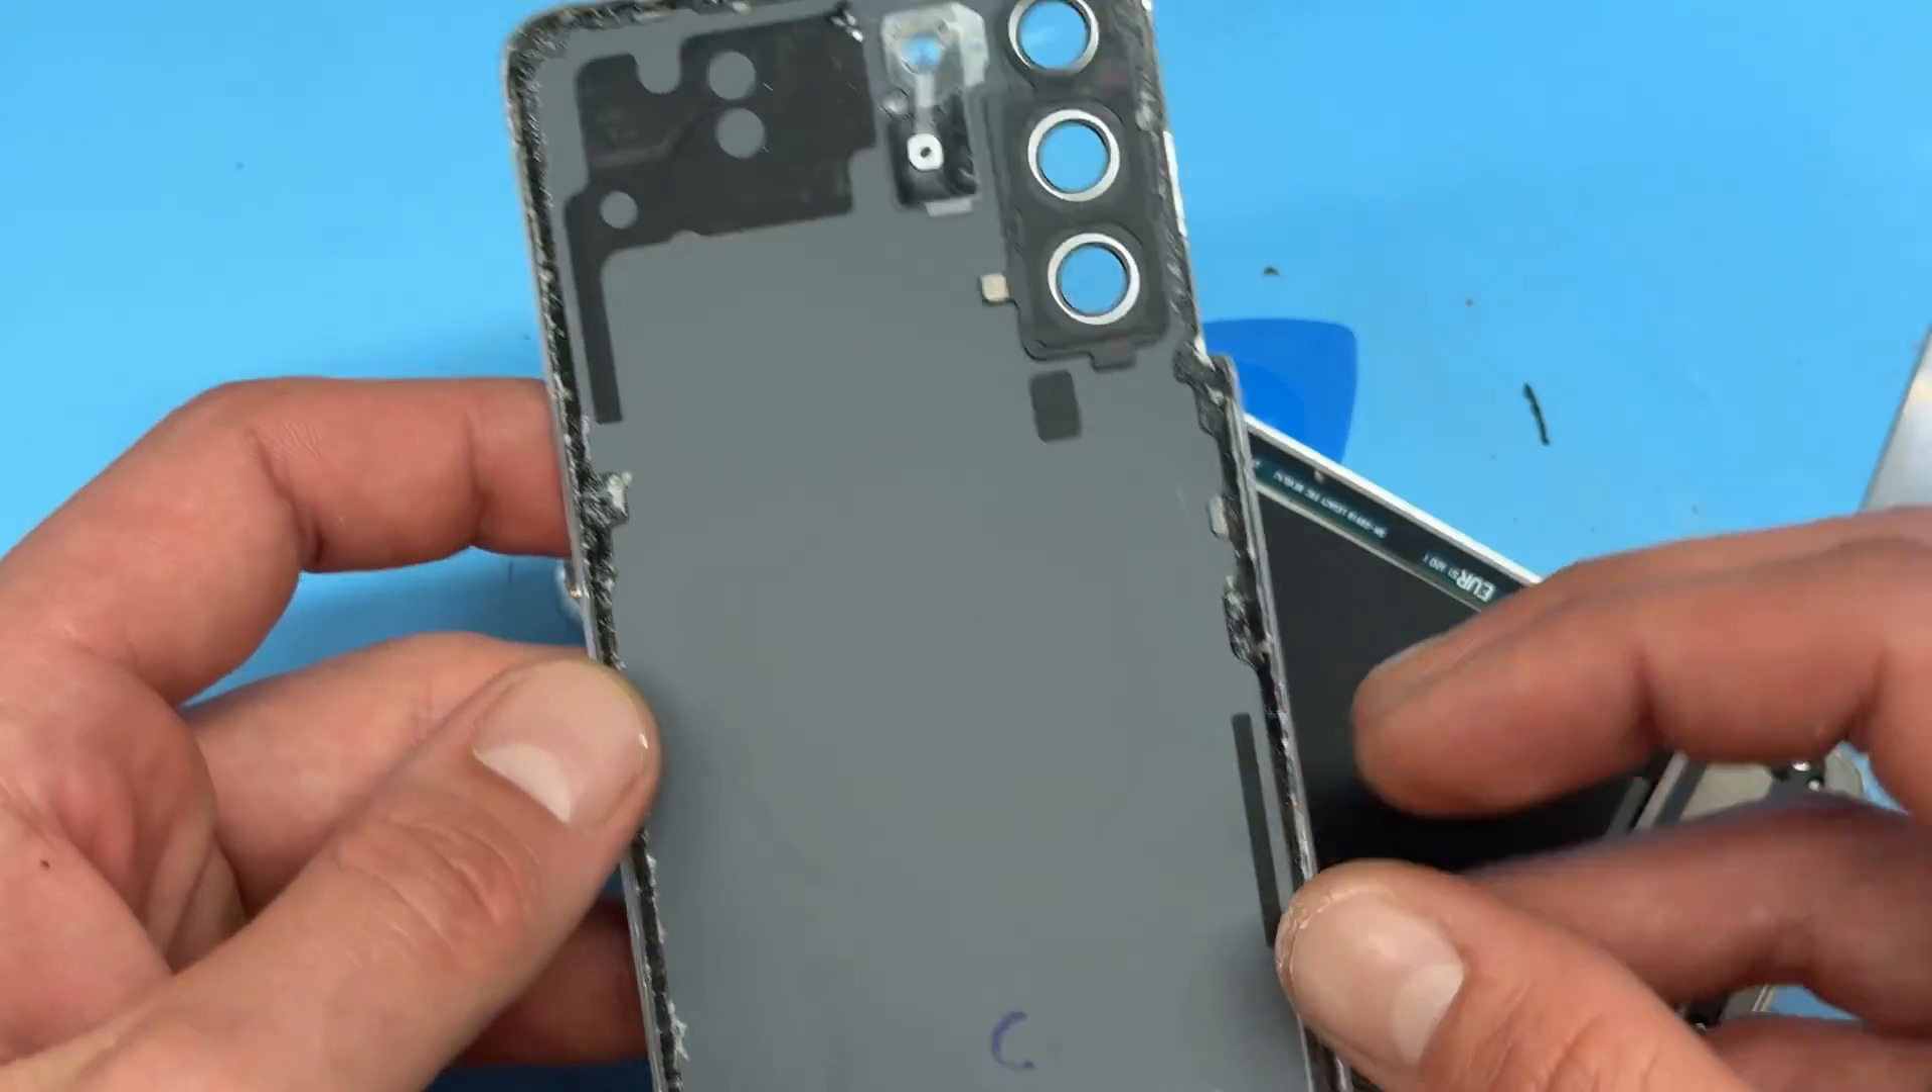We can just lift up the back cover and that's off.